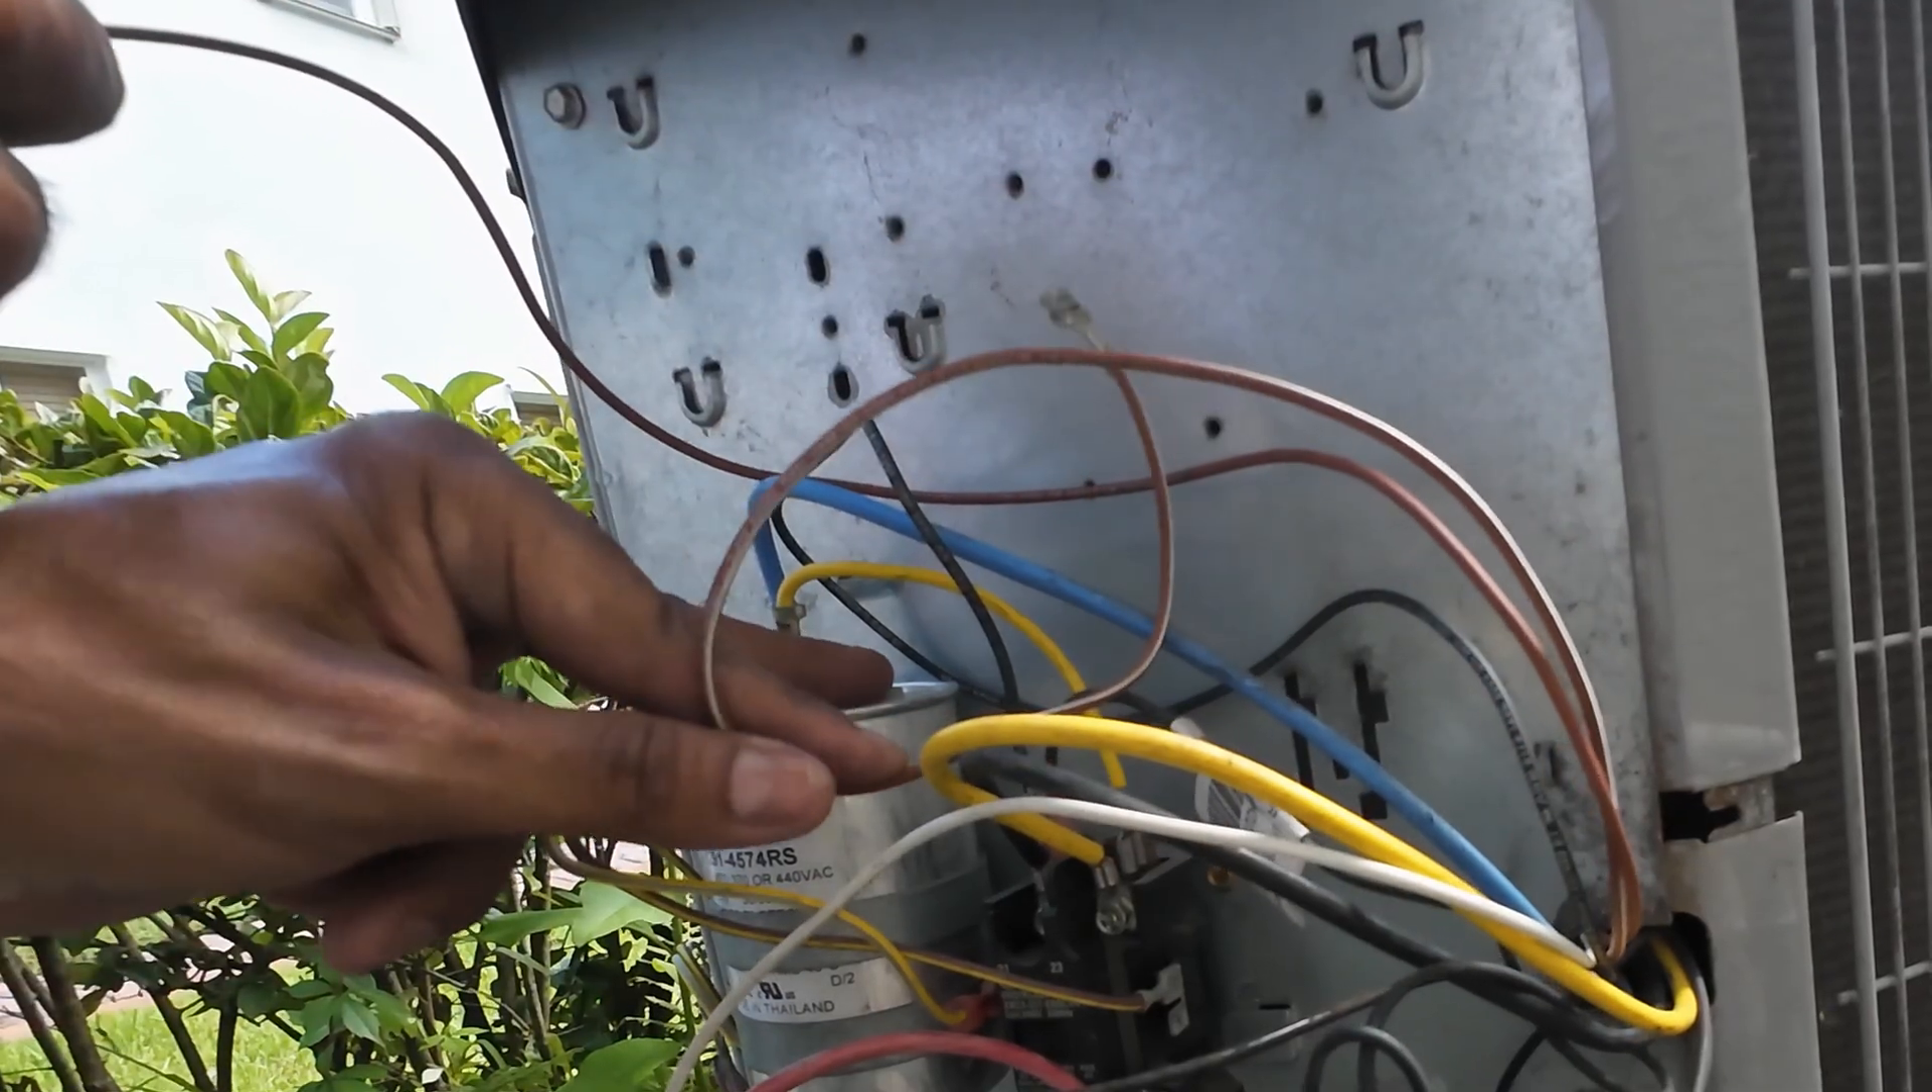Connect the white to where the yellow was connected to, and now all I need to do is connect the brown wire to my capacitor here, which will control the fan.